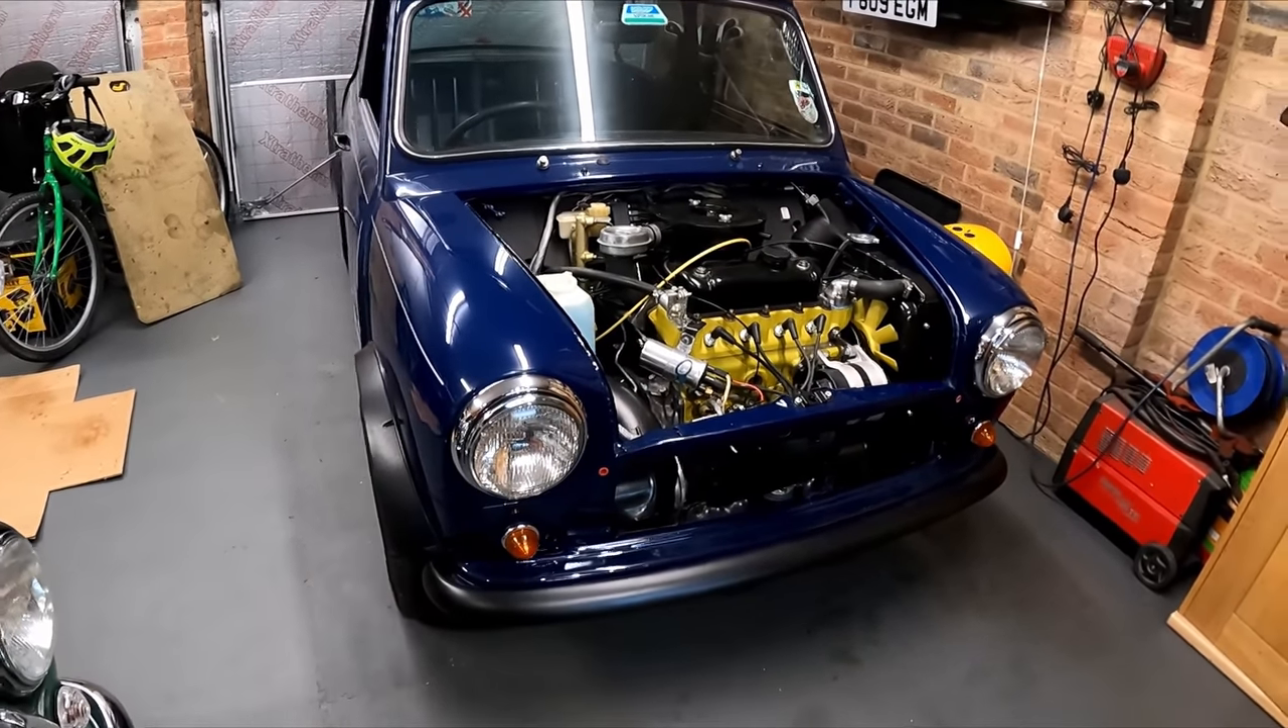The front end is pretty much done now. There is just the grill to go, which is quite a milestone of a moment, because the grill was one of the first bits I restored.